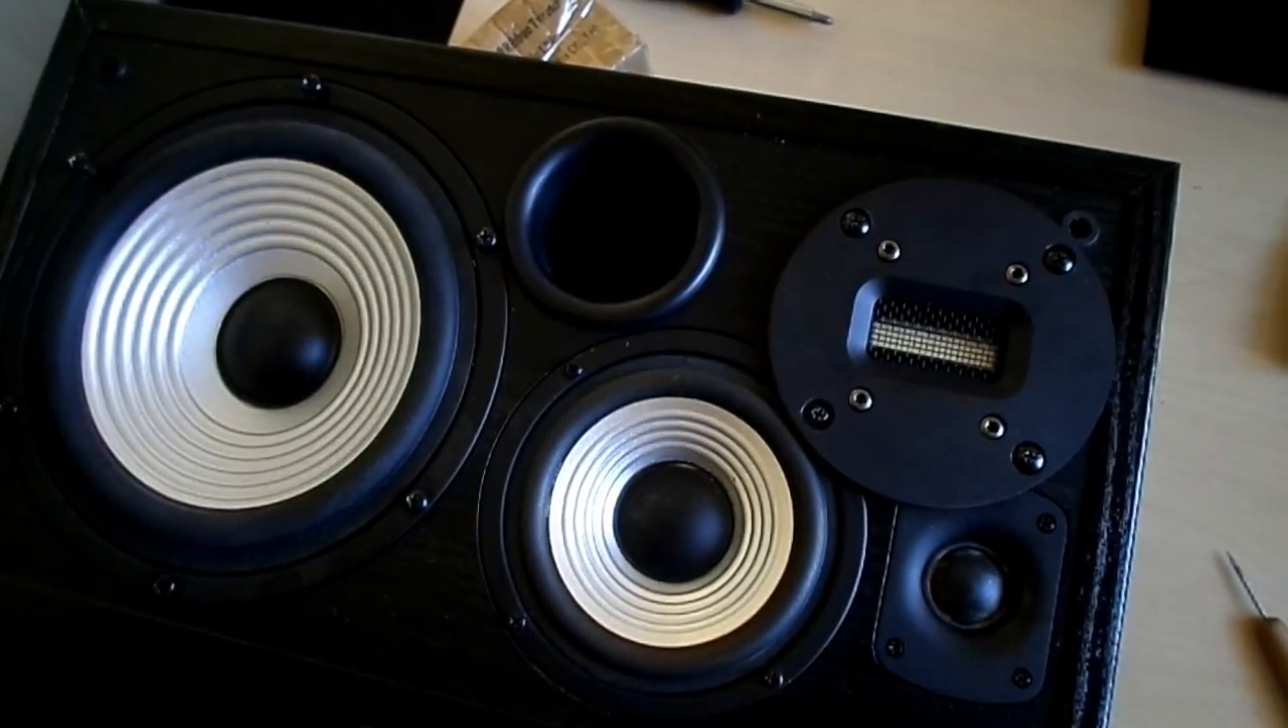Теперь установим на место низкочастотный динамик Готово.